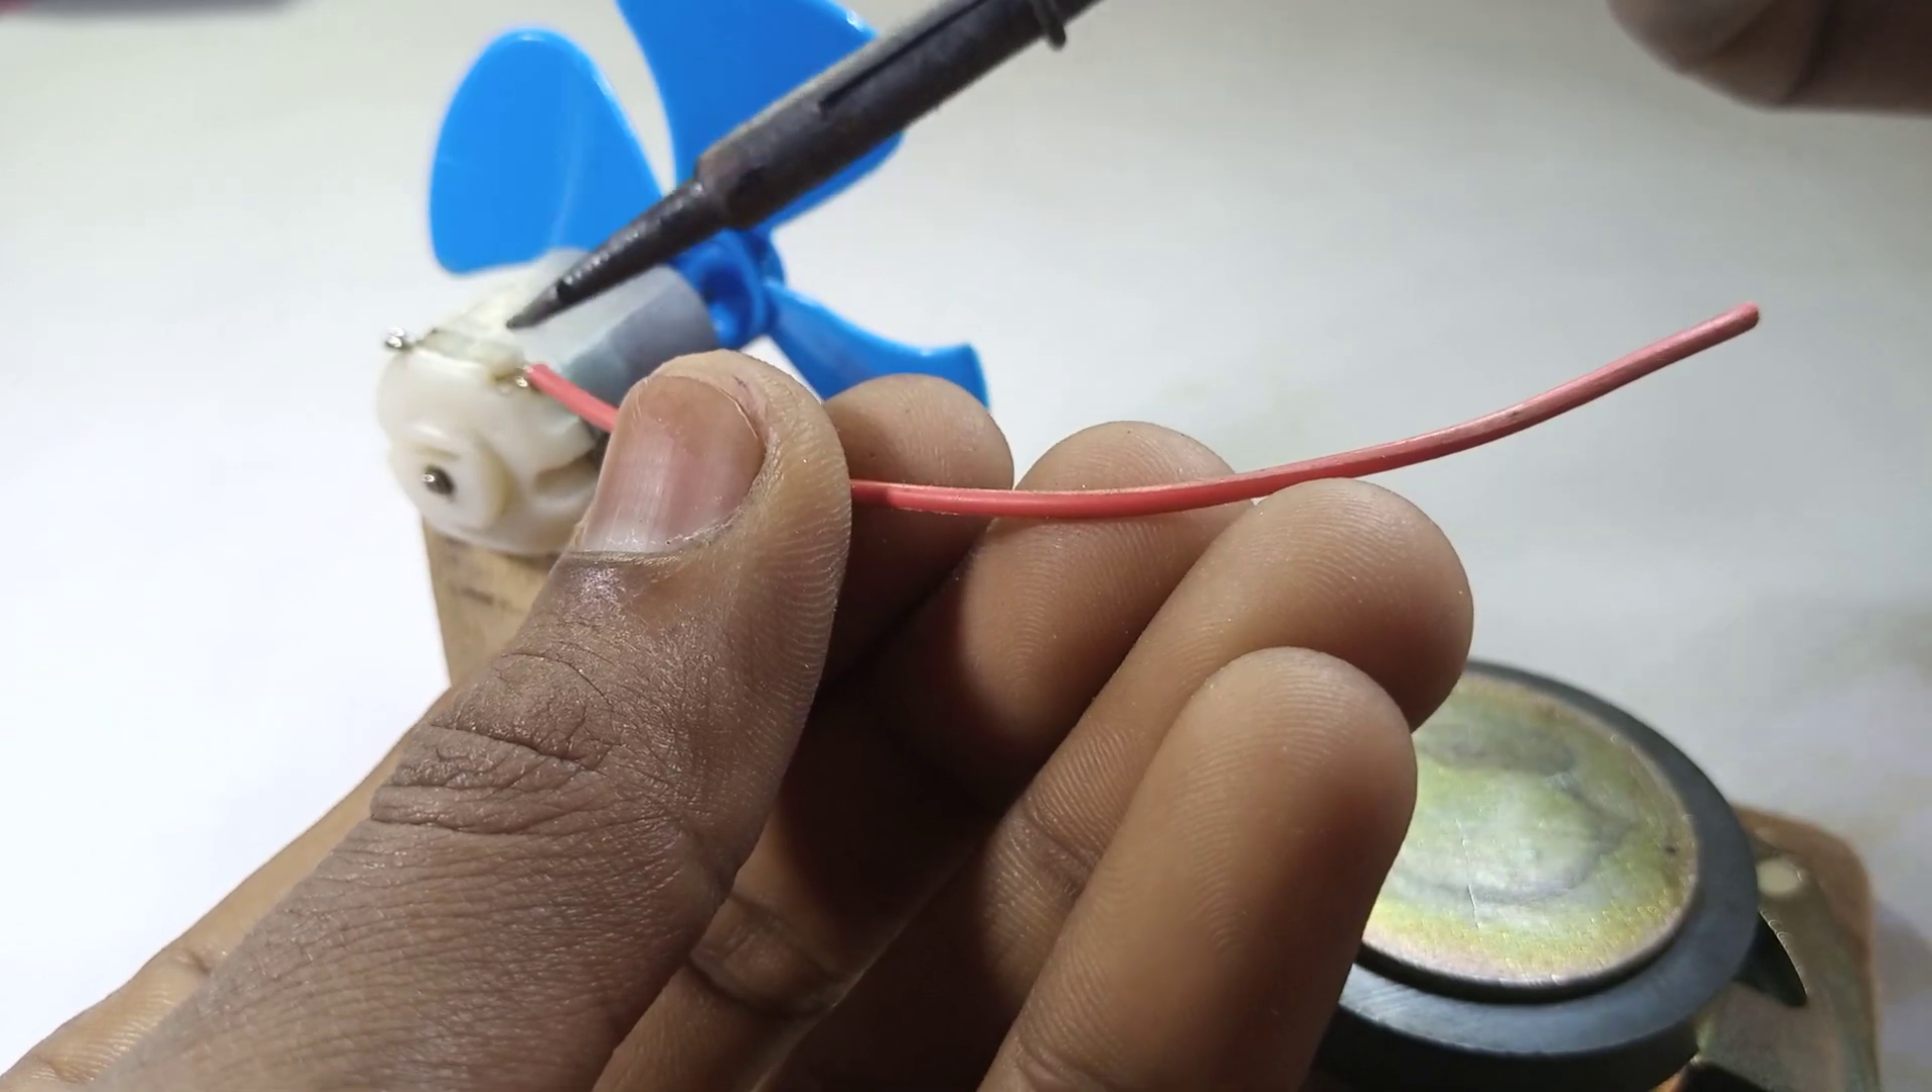मैंने यहाँ पर एक wire लगाना इस्टार्ट कर दिया है।